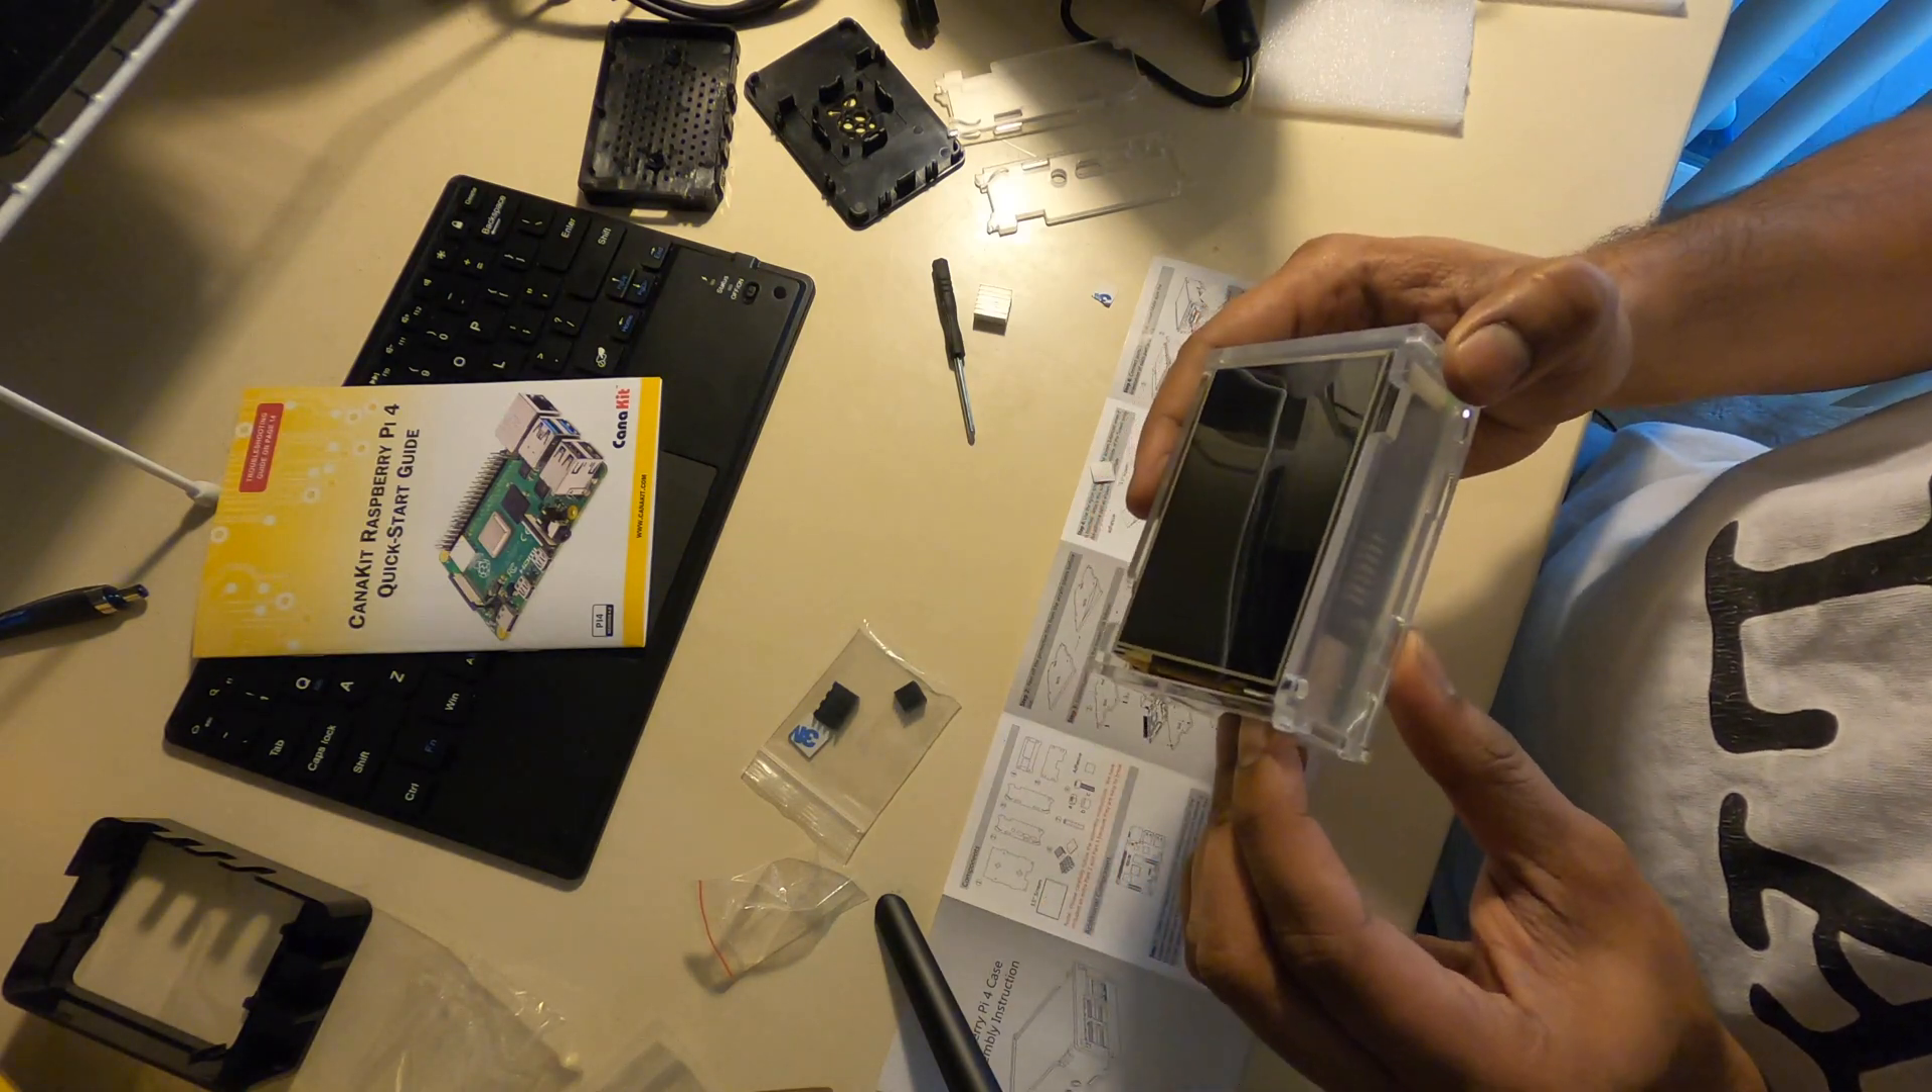This completes fixing of the clear case and the display onto it.